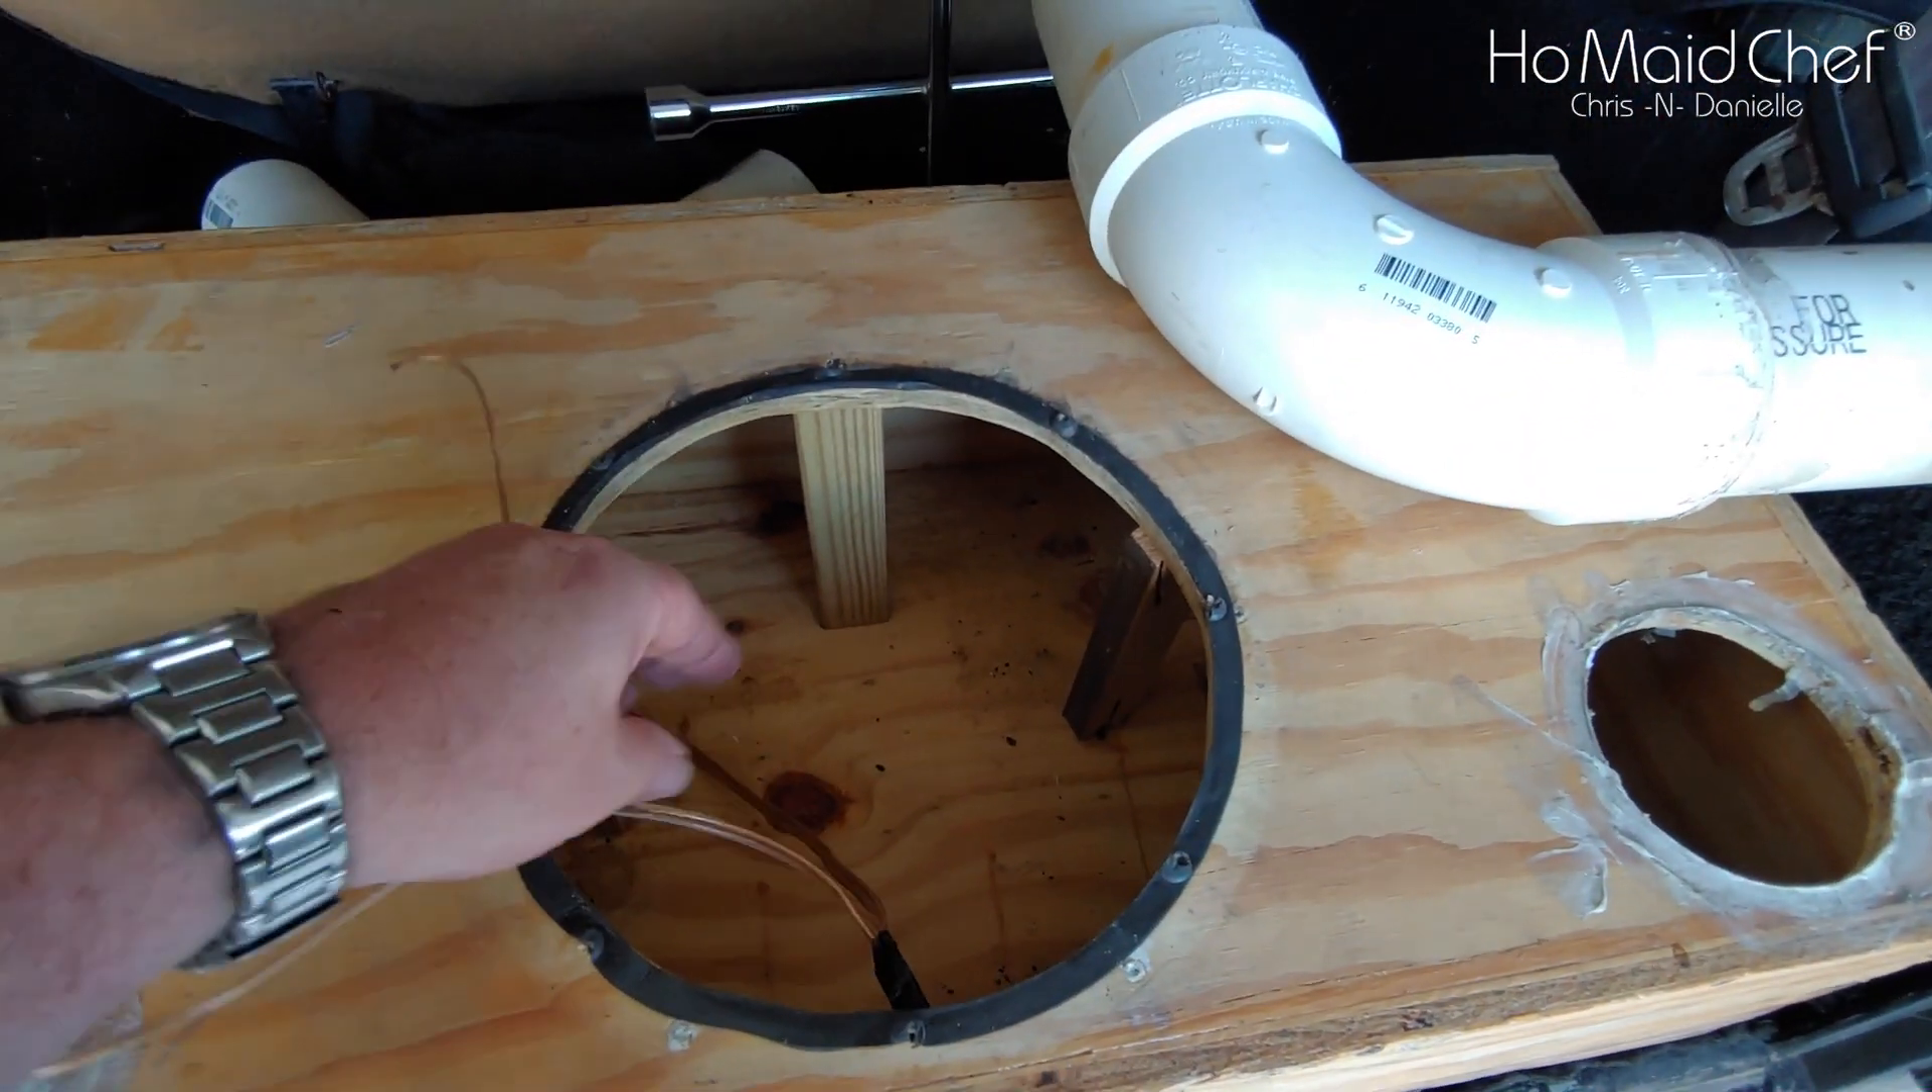Okay this is our old box taken apart with the speaker out.